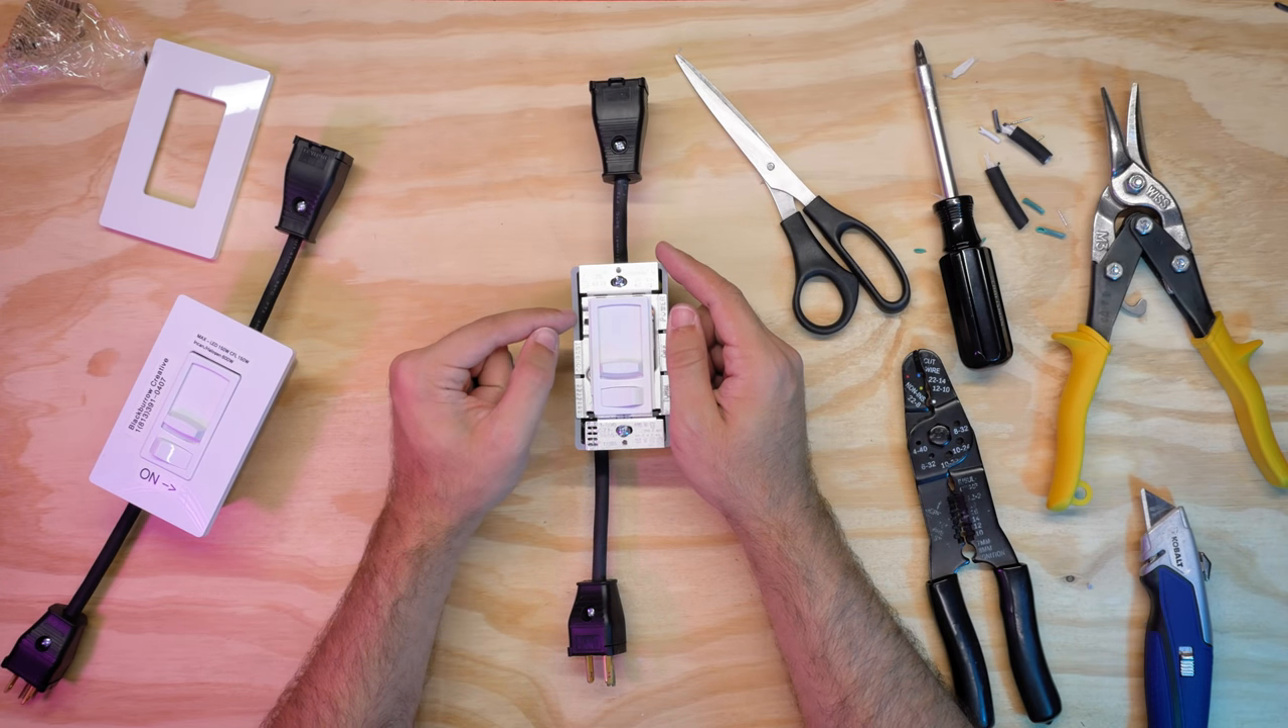And except for the wall plate, we're done.